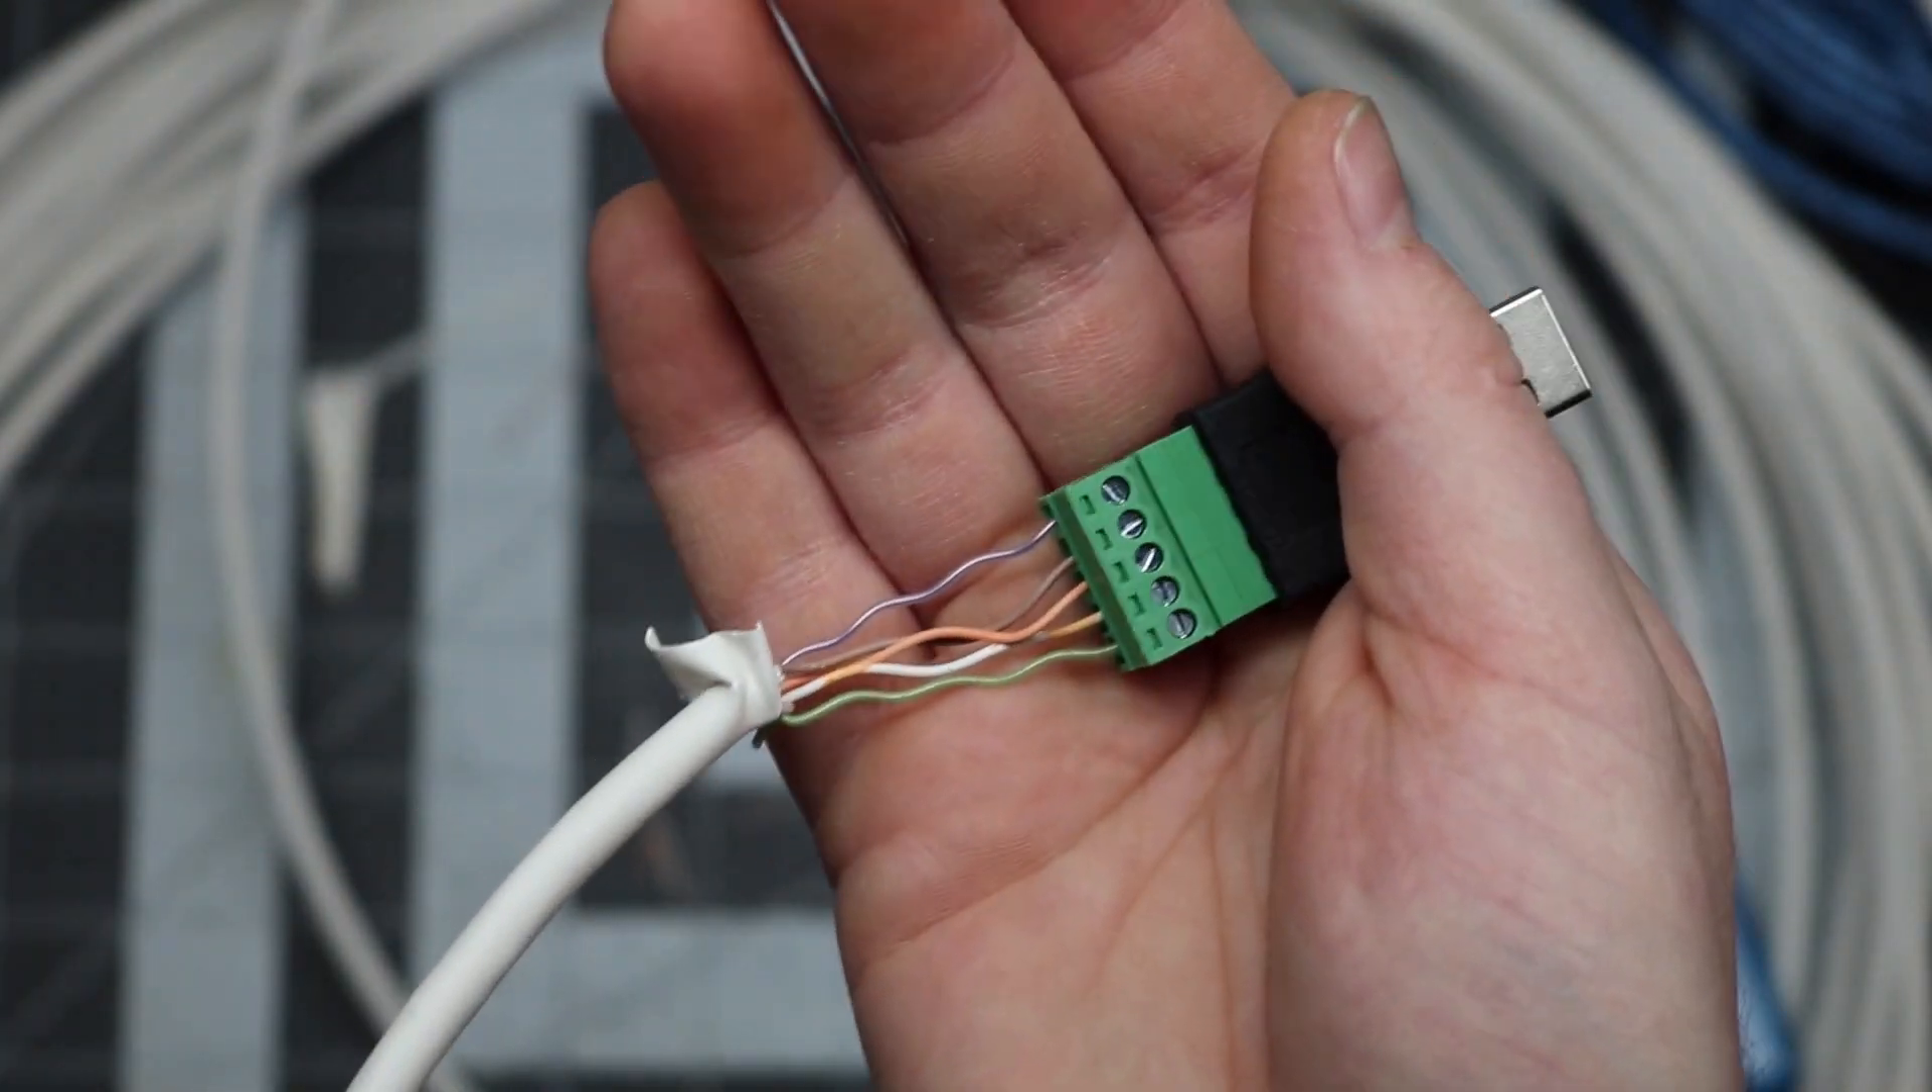Alright so I've inserted all the wires and I've screwed them all down.